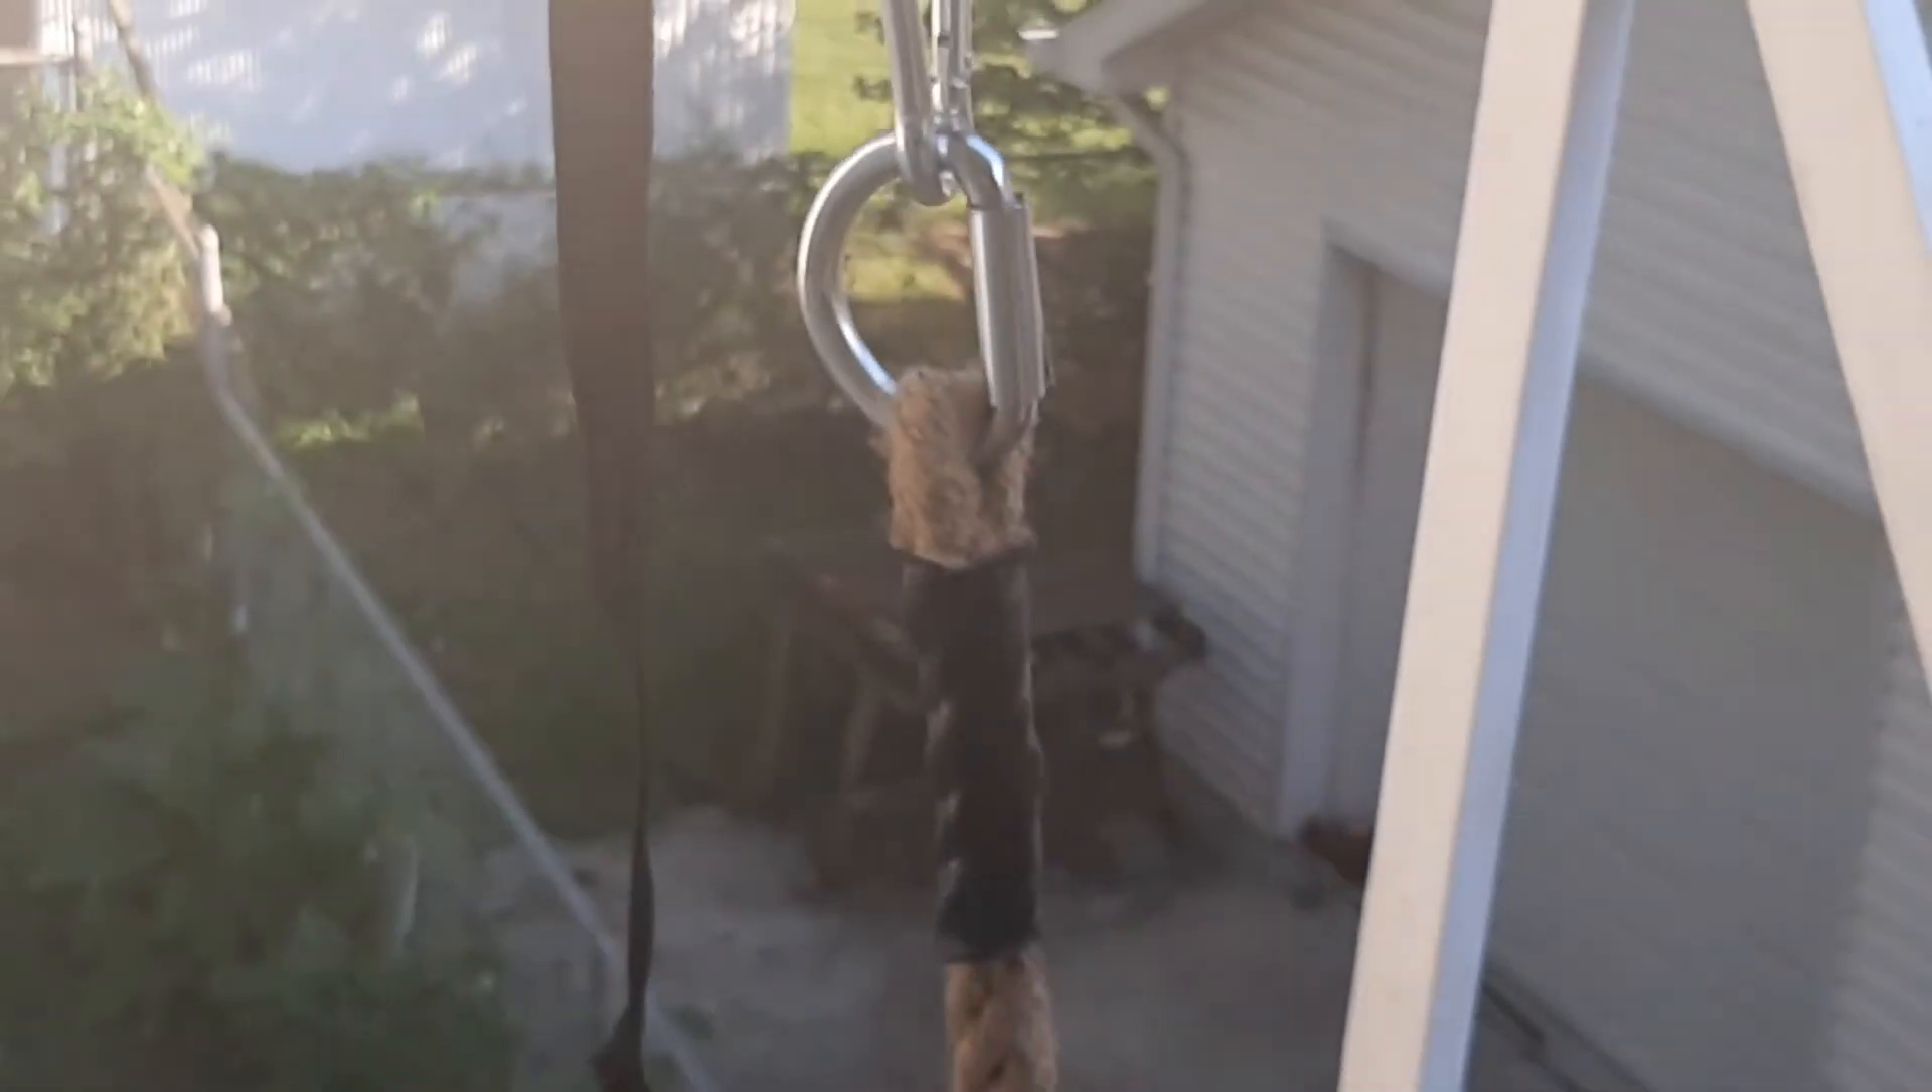We have the rope attached.